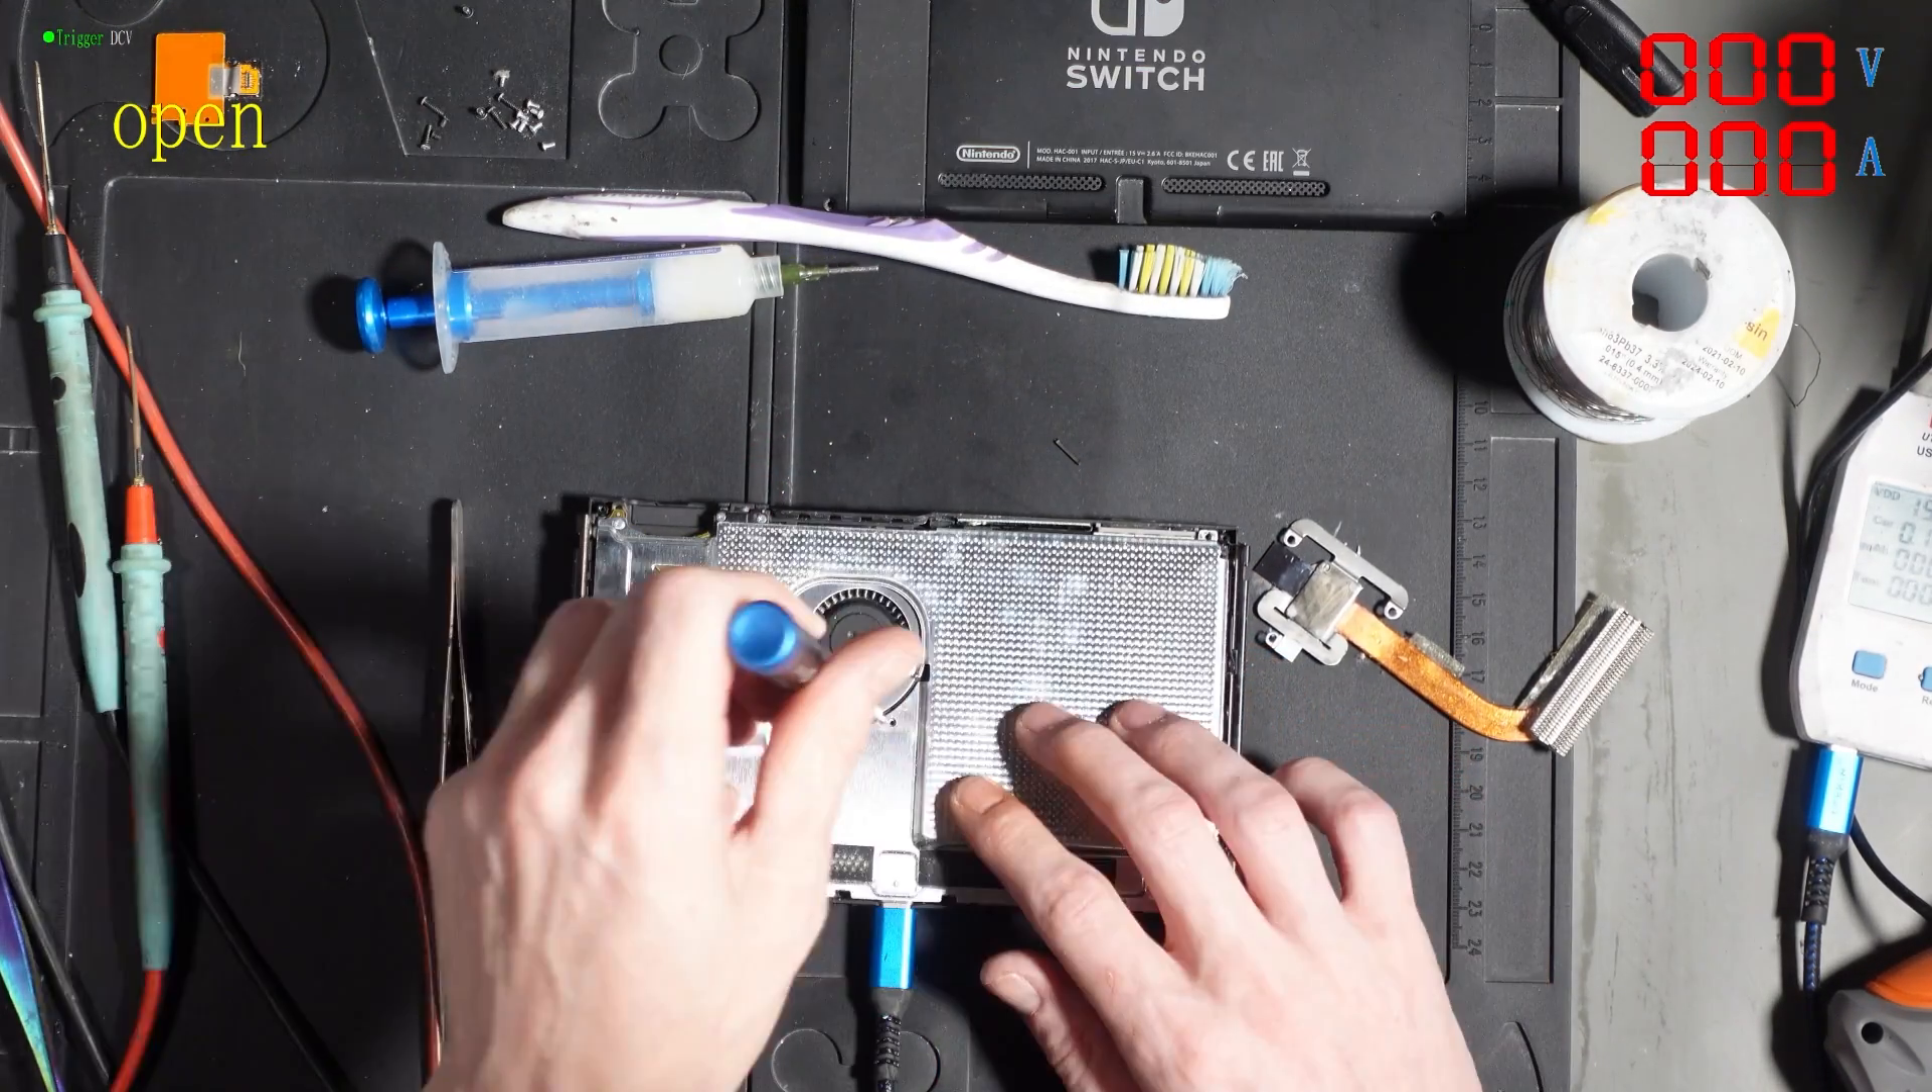Oh, I forgot to put the heatsink on.